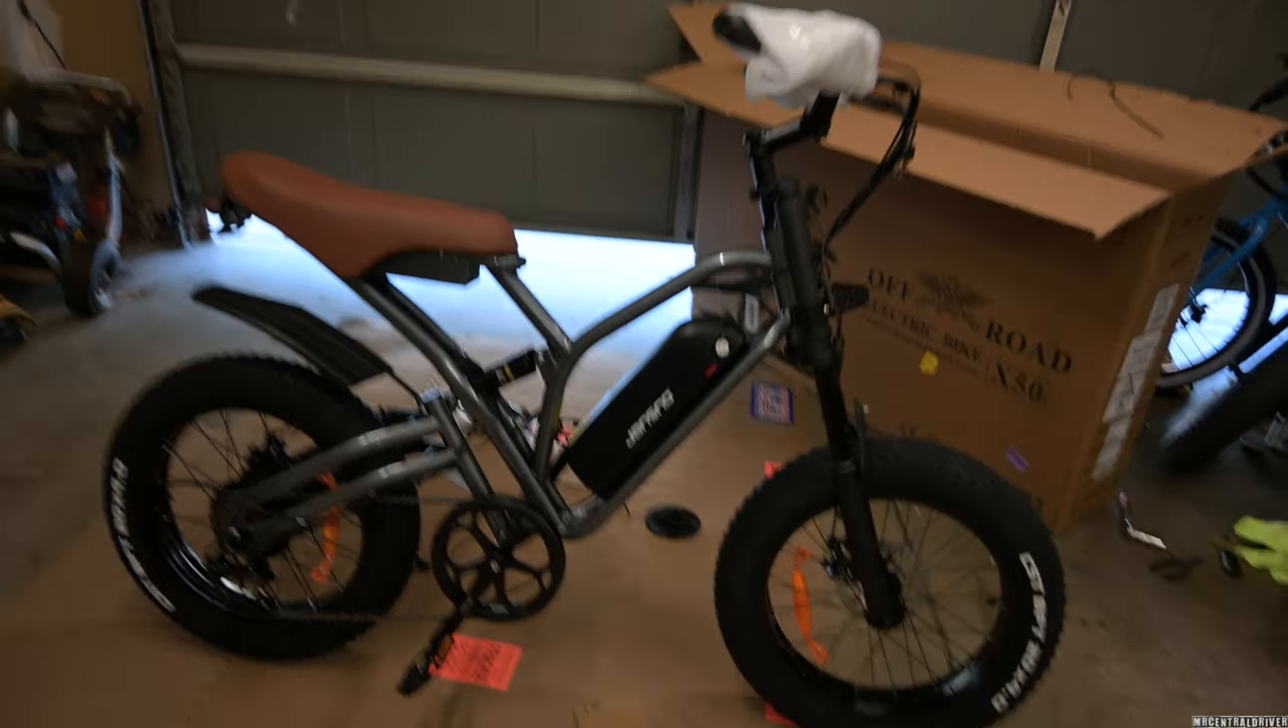We're missing the front fender. Obviously that got damaged in shipment.